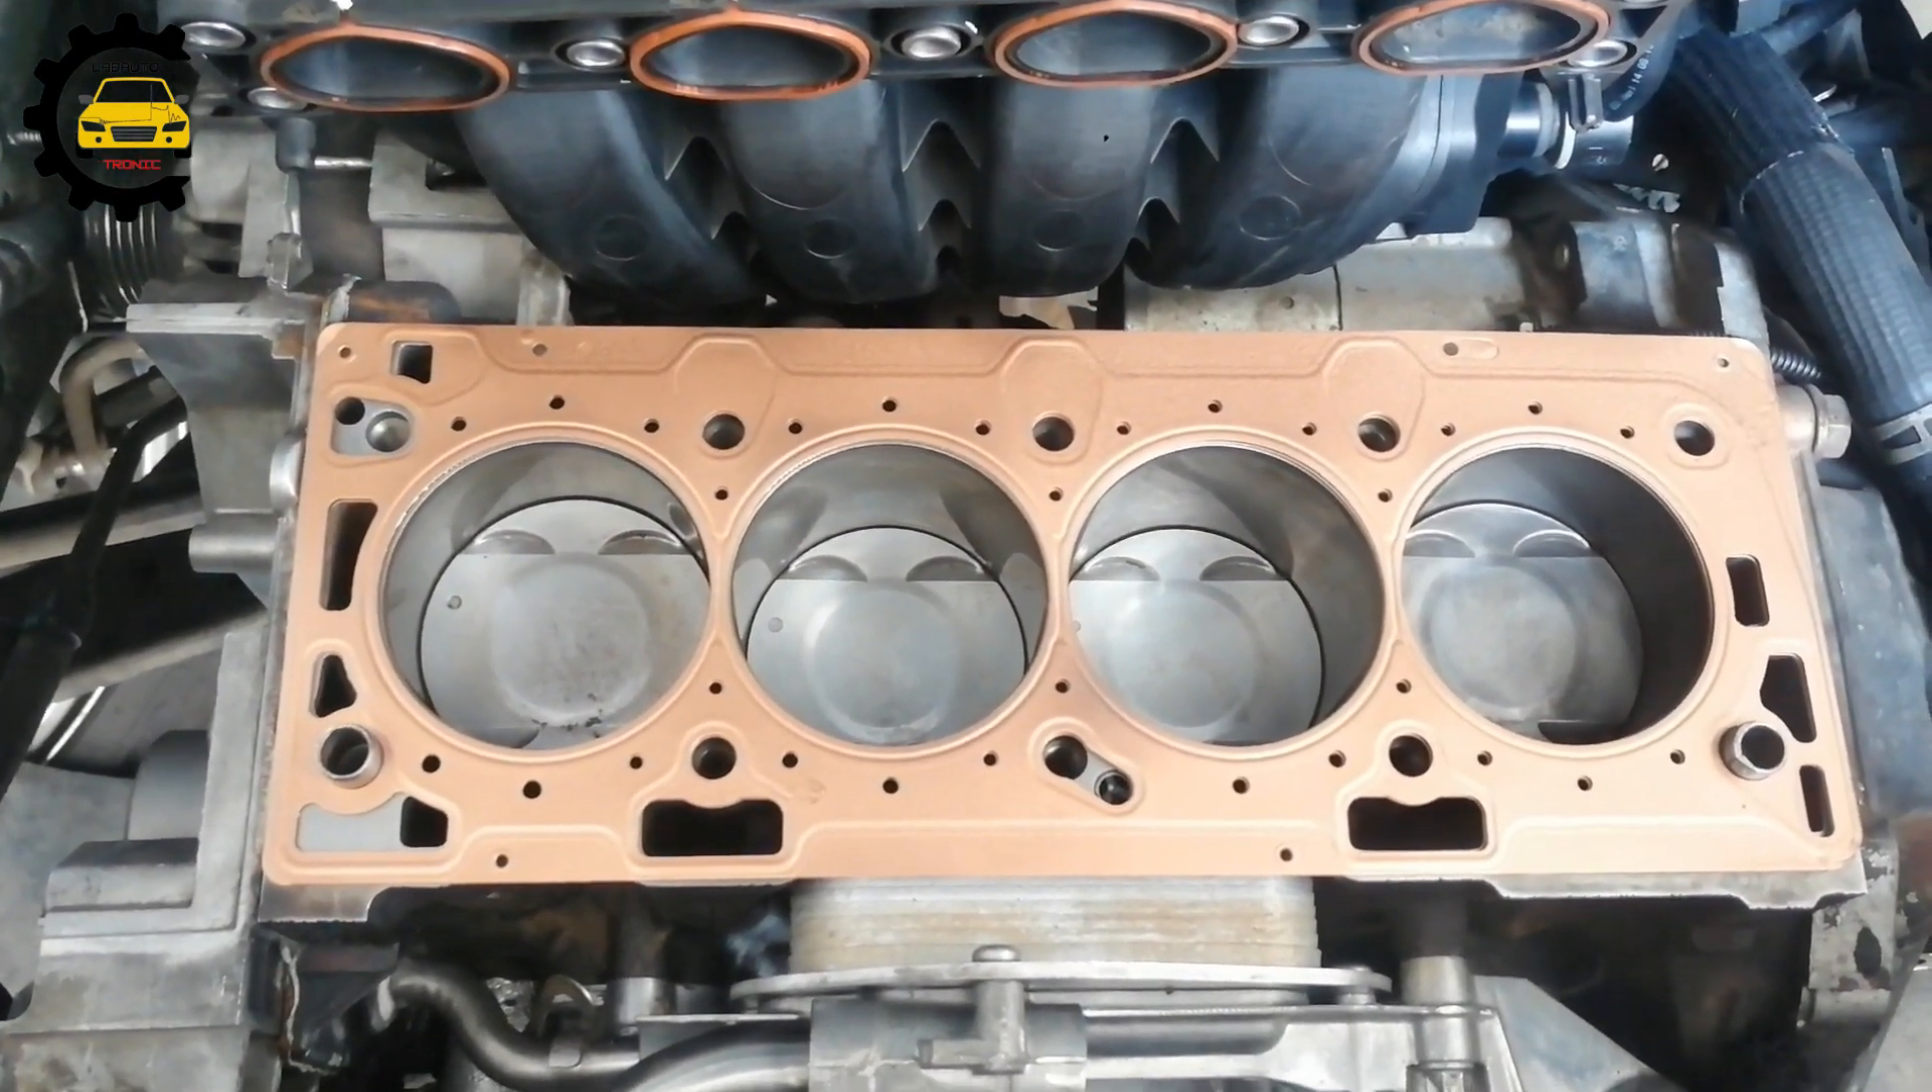Hemos puesto ya el empaque del, del cabezote o culata.